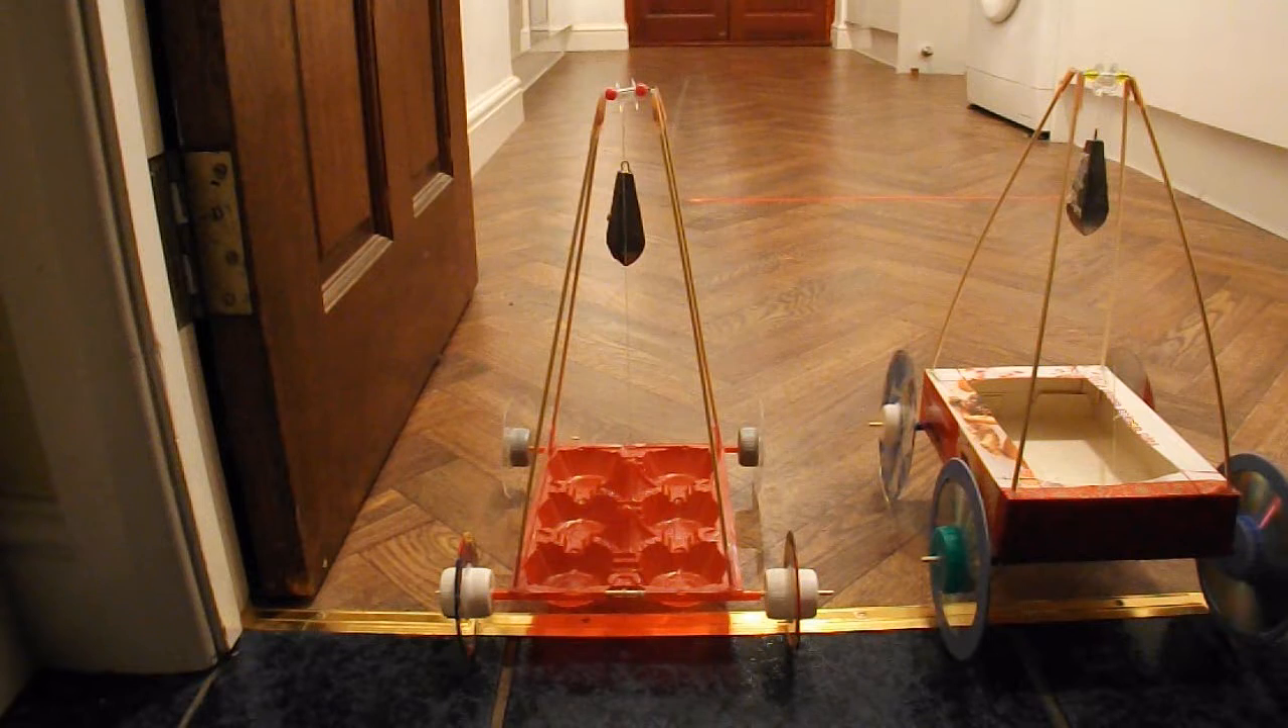So, what I've done now is I've put small wheels on the left hand car.